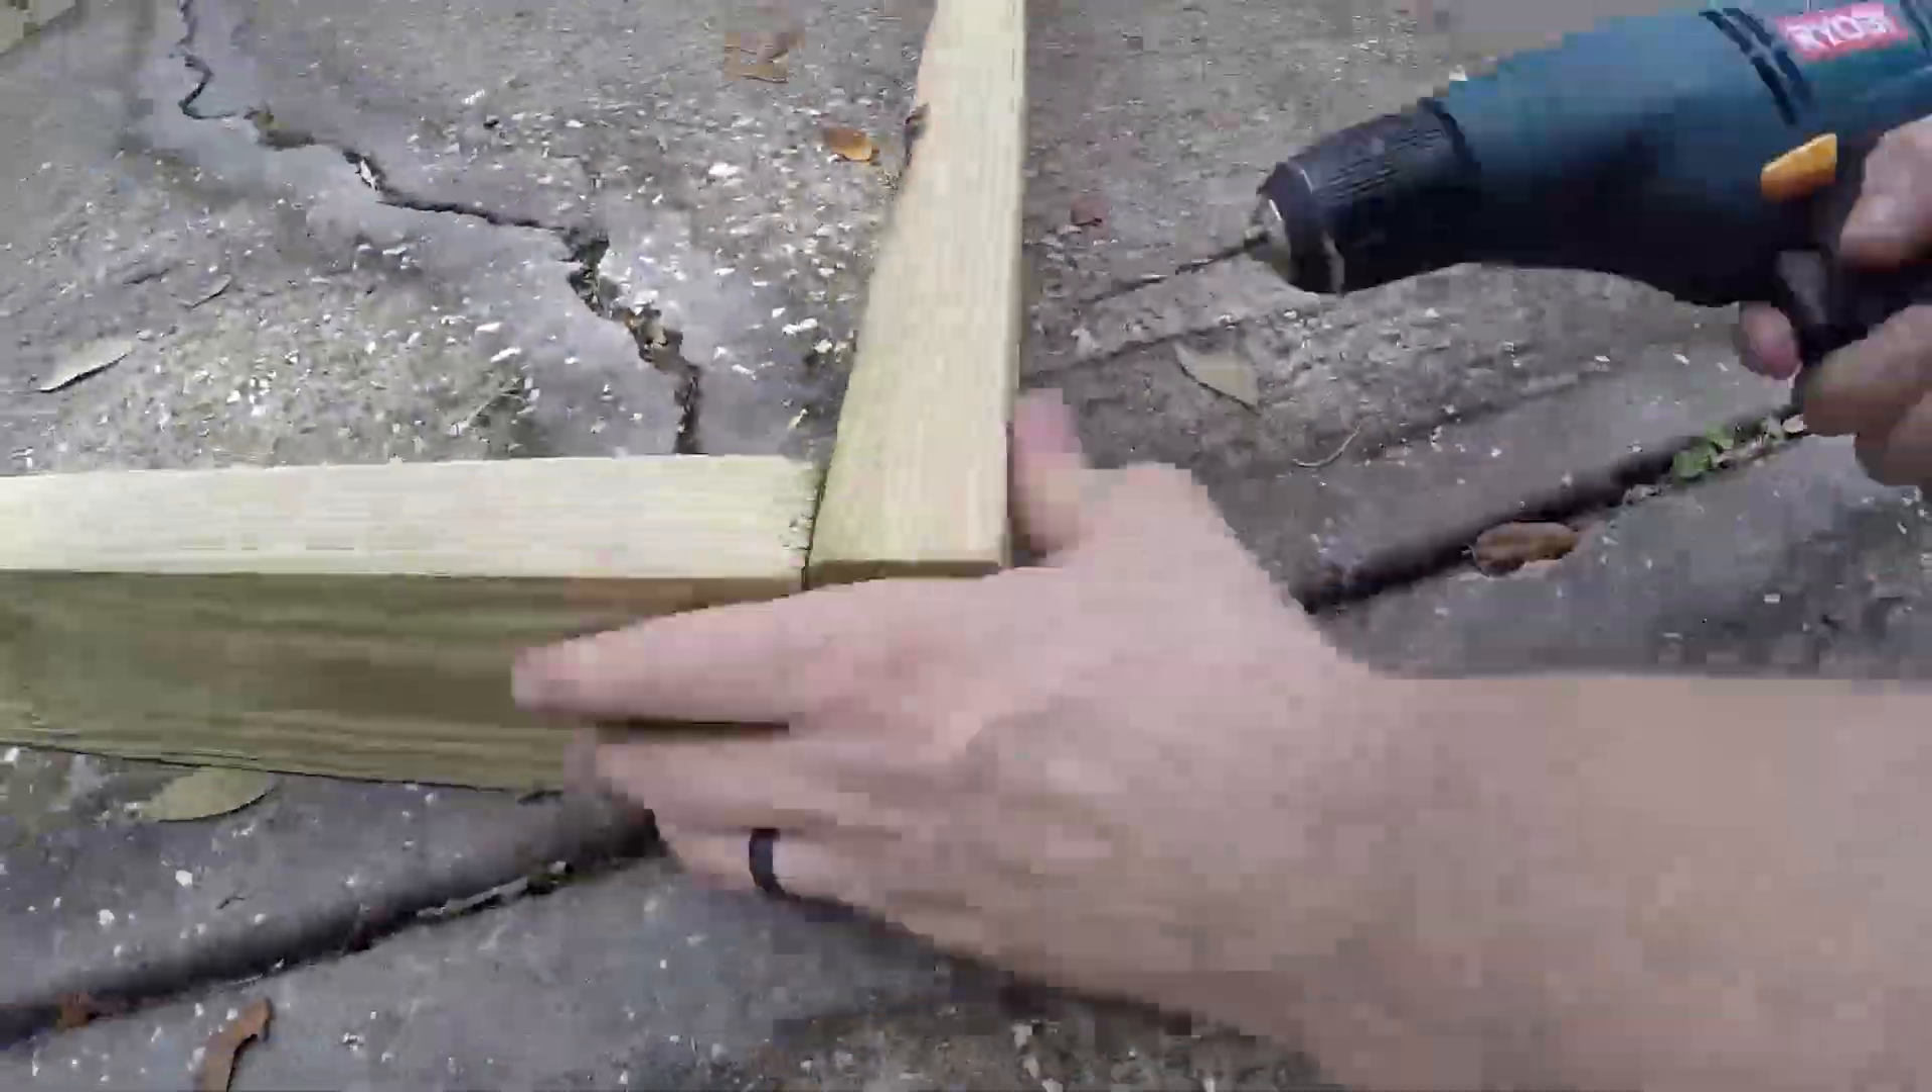I put the end of each two by four up against the other.